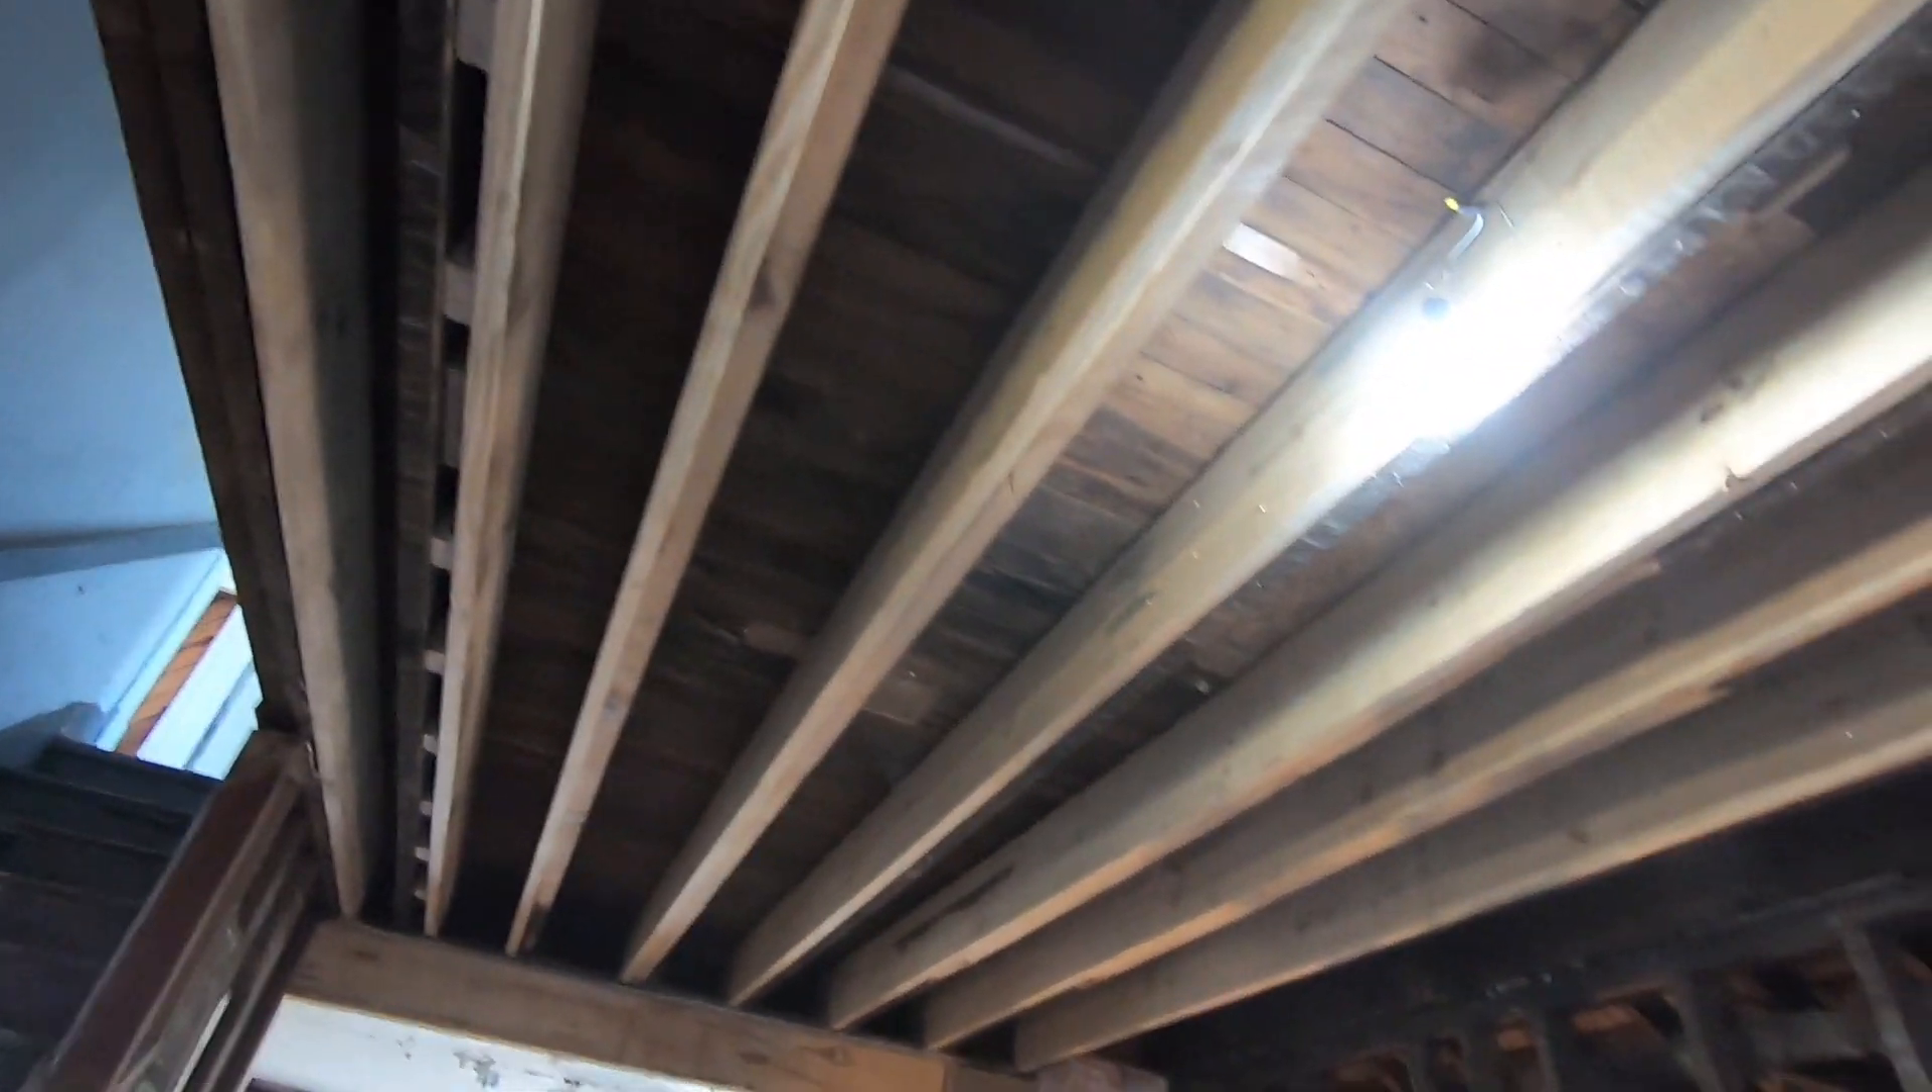As you can see here, we've already re-supported the floor here.